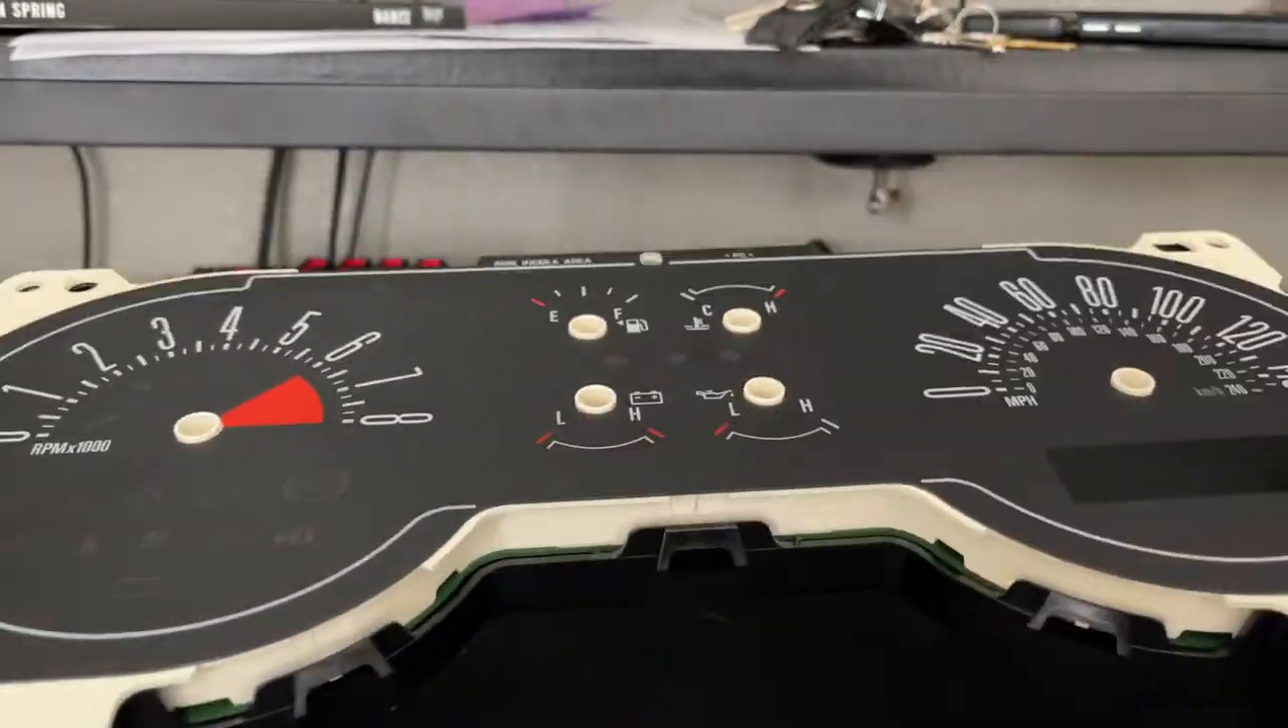The face is now on.